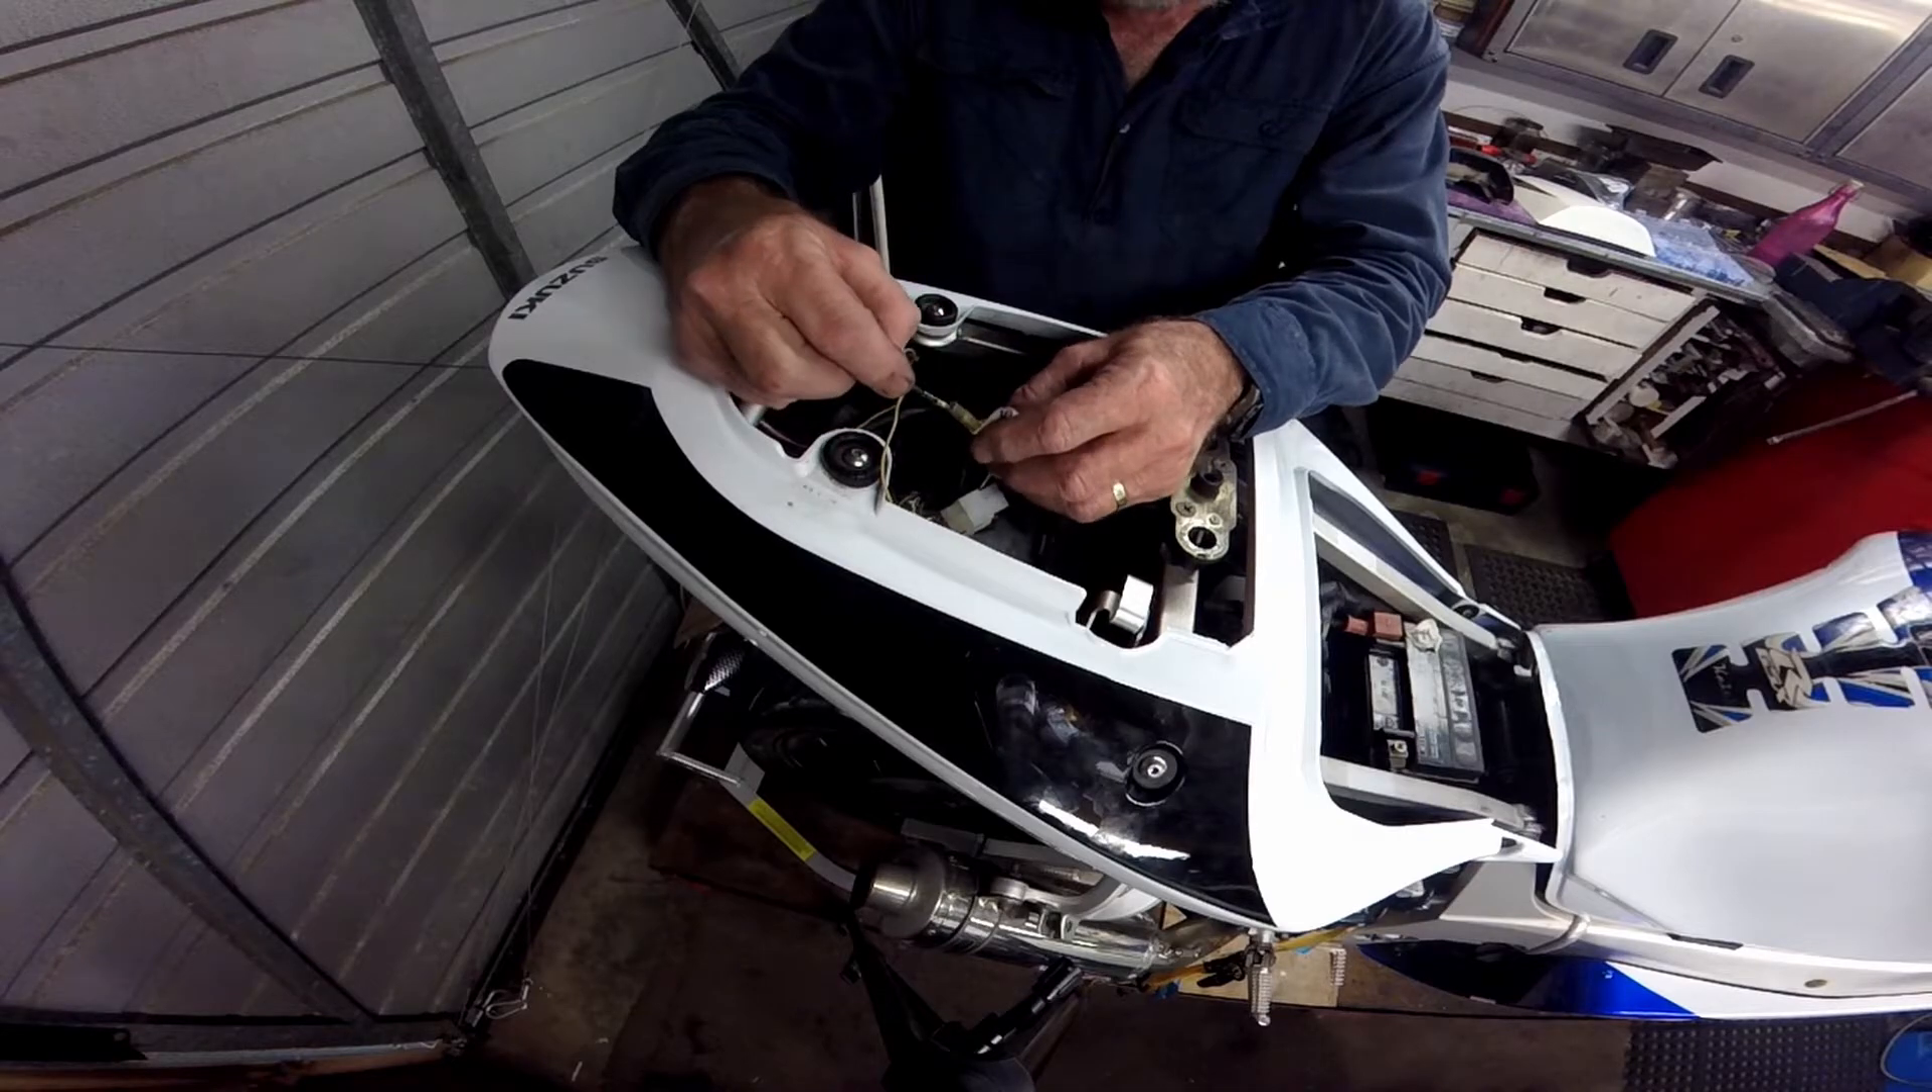I'm not fitting the seat at this stage.